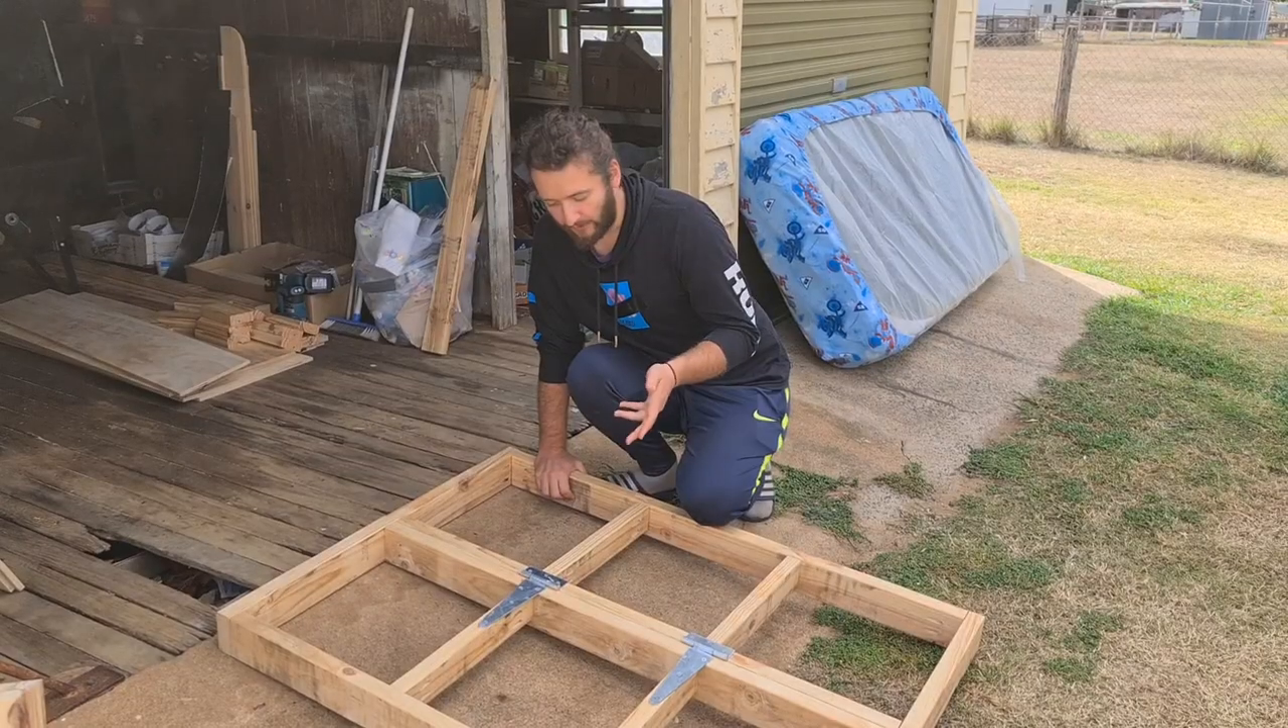We've just put the hinges in place, it didn't take very long at all.